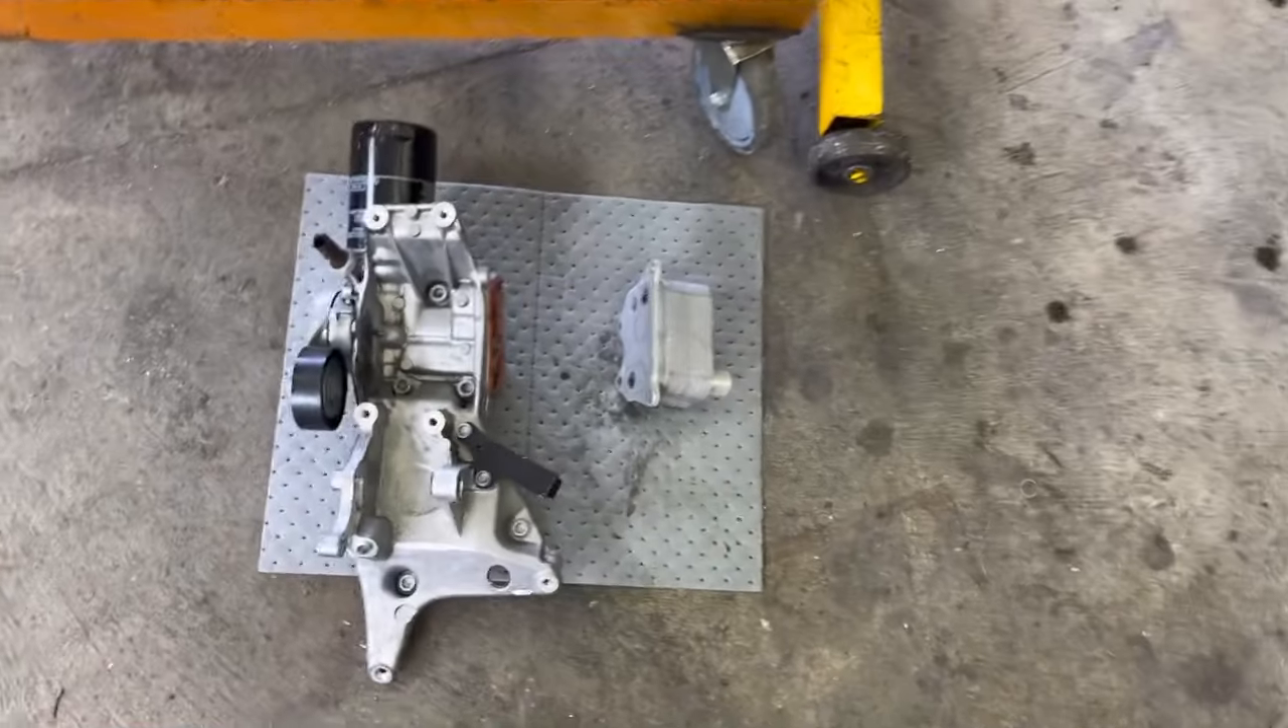I've got the oil filter housing off.